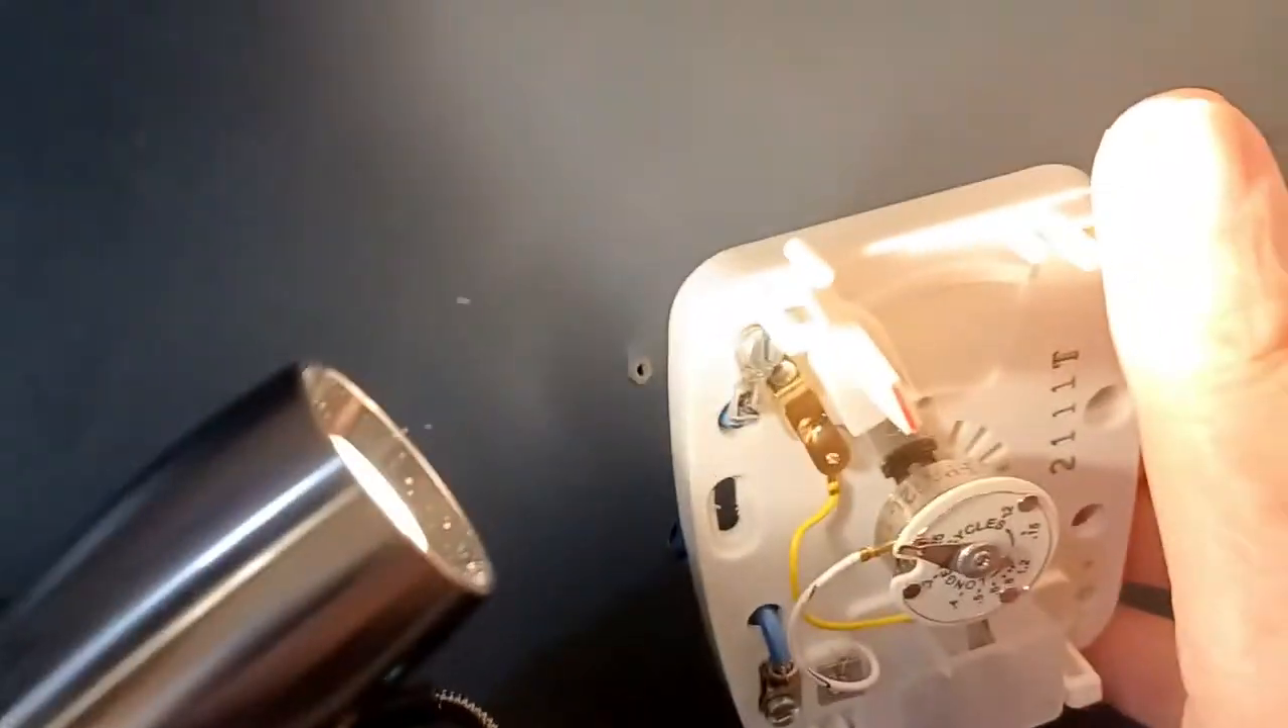So I took off the backing plate and you see it has two wires coming in.